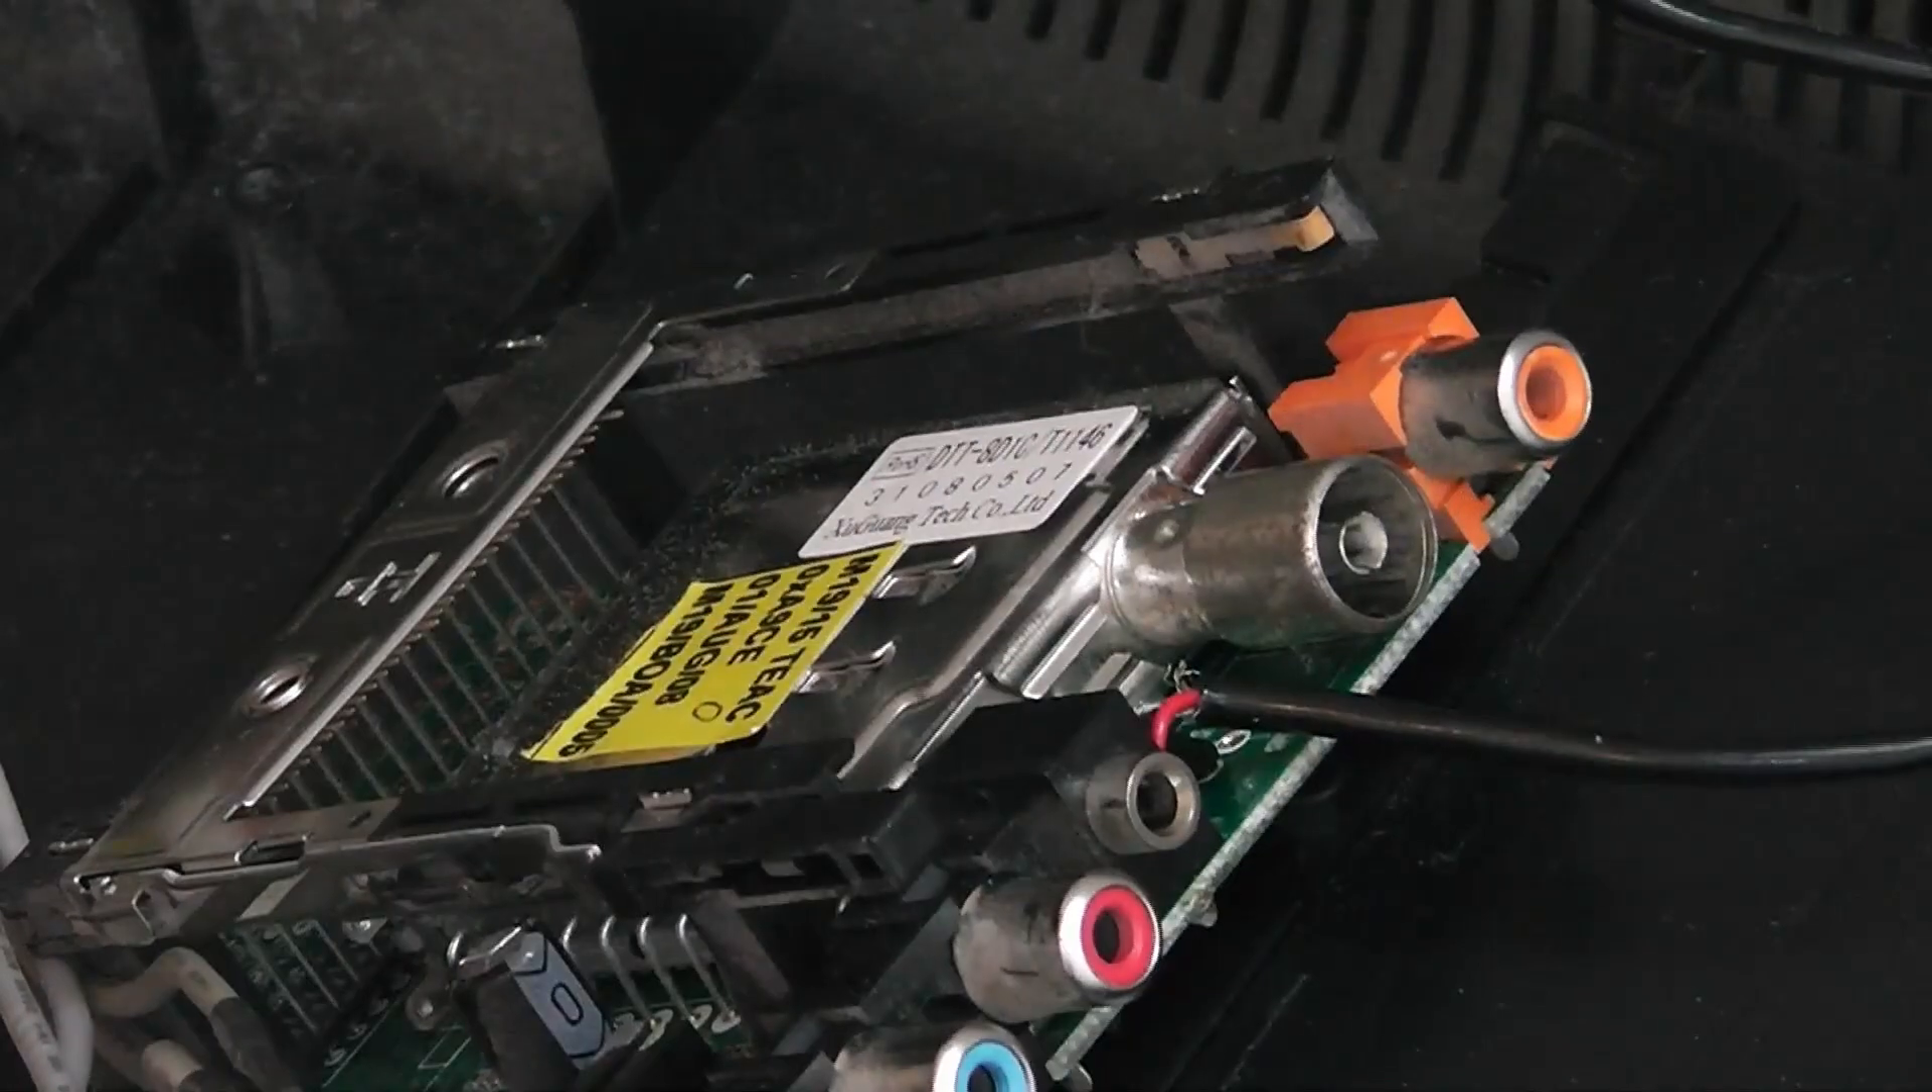So I've got a wire here that I've soldered through and I'm going to wire a socket on the end of this and then screw it into the case.